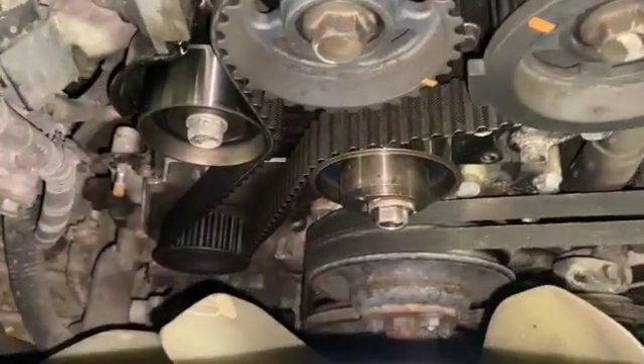Right so with the six bolts out of the way now i've been able to get the timing cover off and just see the cam belt in there.